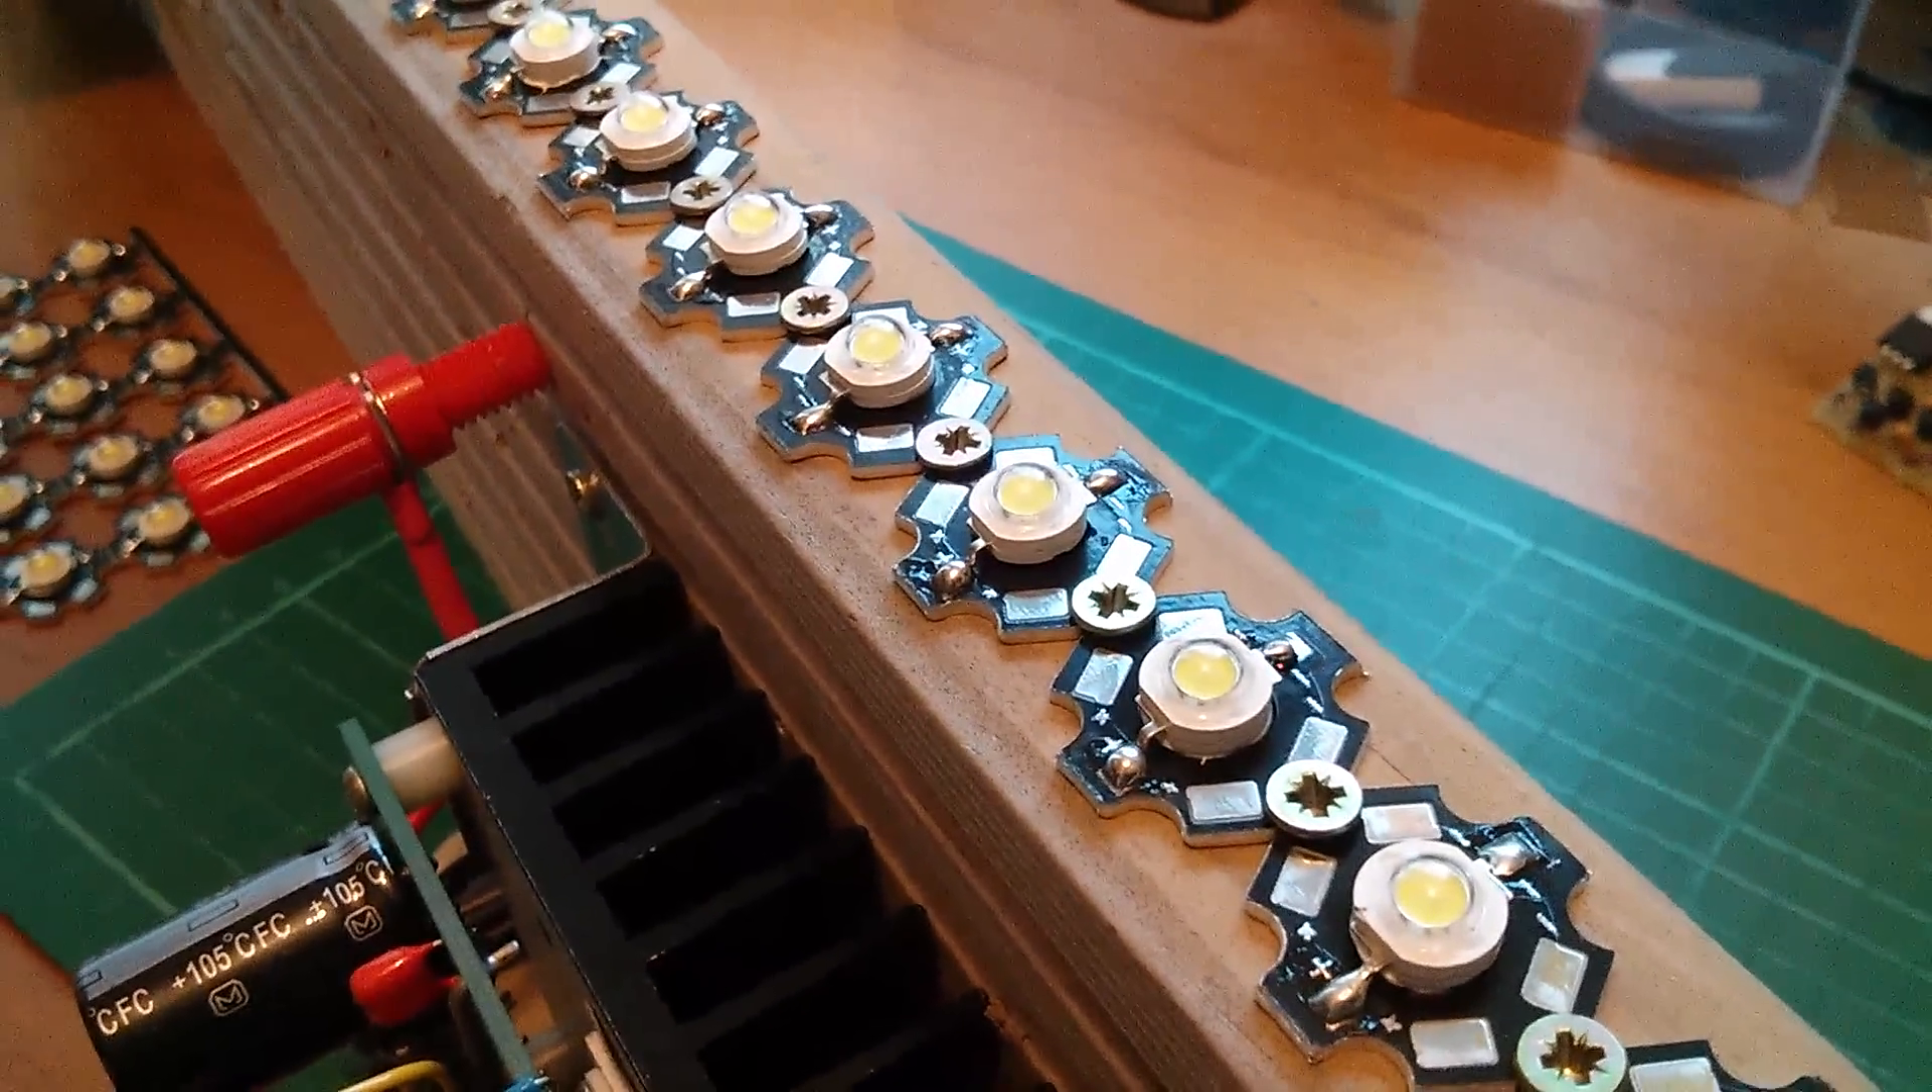And to keep the number of screws to a minimum I've put a screw between each pair of 3 Watt LEDs.